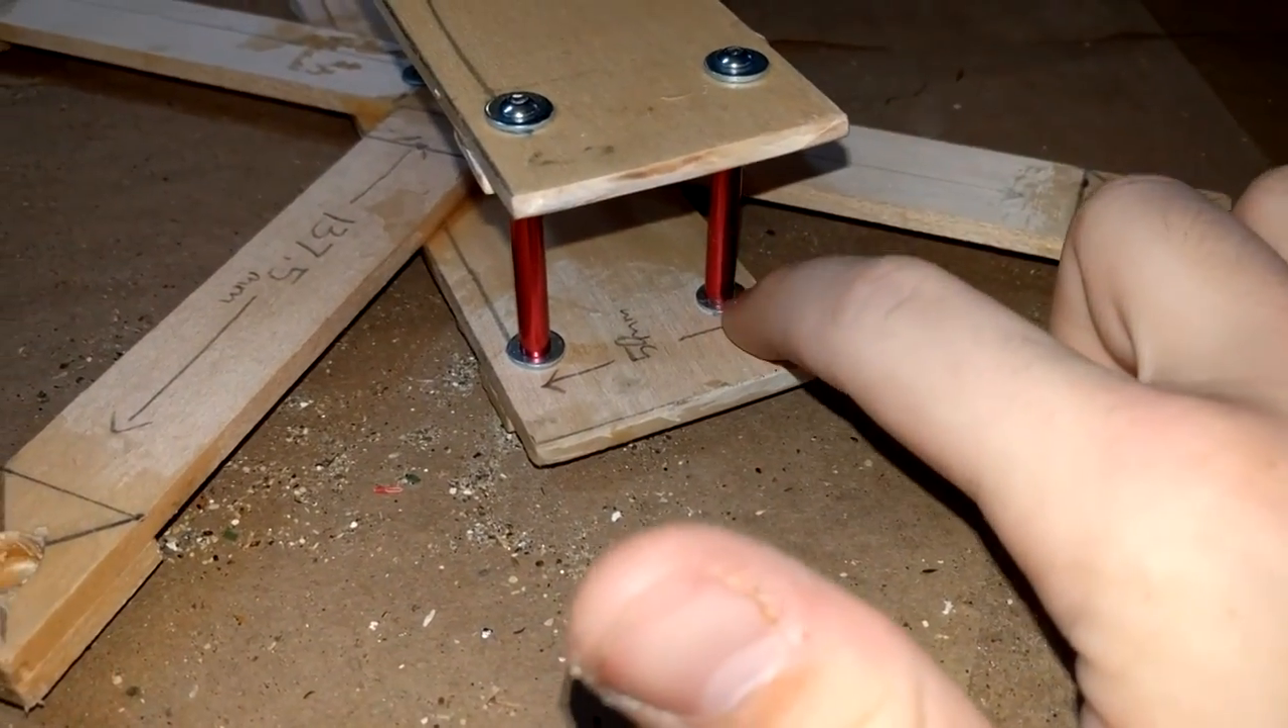A couple of the washers got stuck on there from the glue, but I'll get those out later, and then I drilled the holes for the standoff screws, and then I got the standoffs in there.